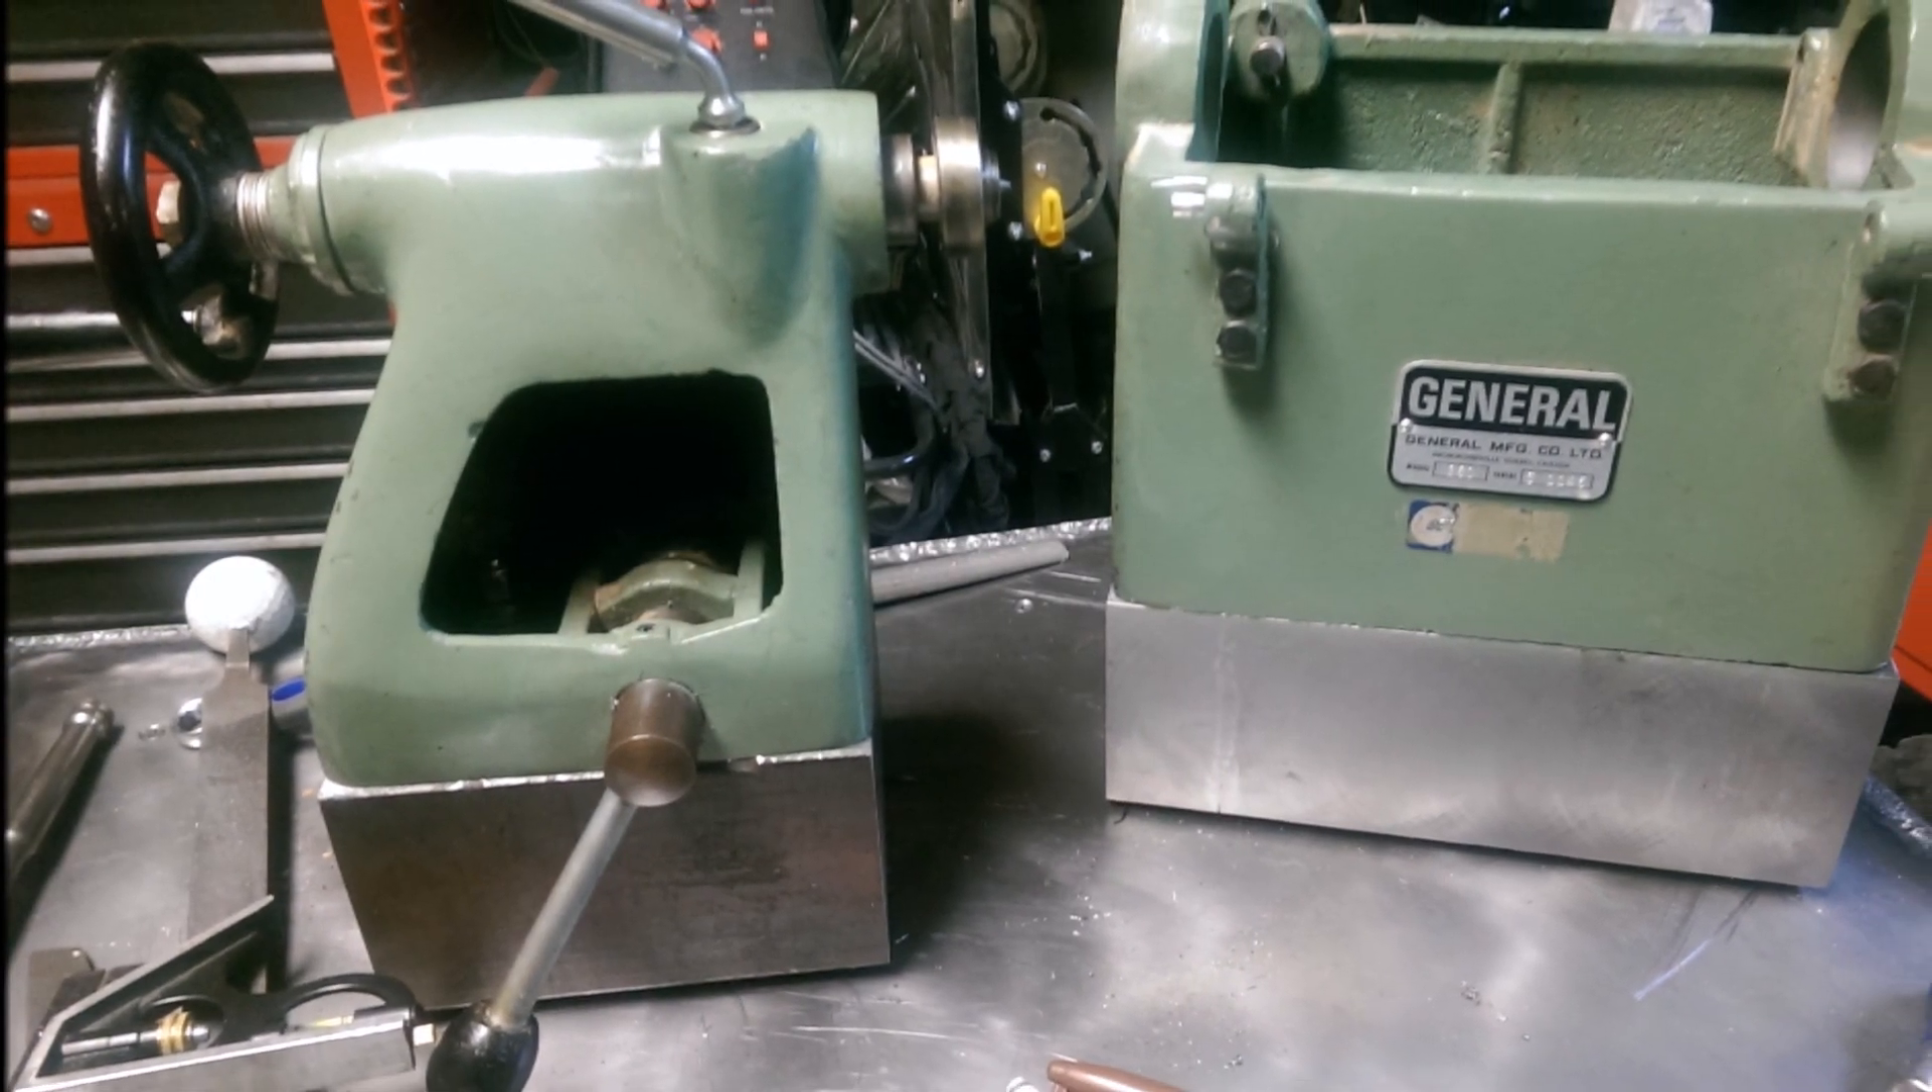Here you can see the blocks with the blade parts sitting on them. I ended up with a real nice fit.